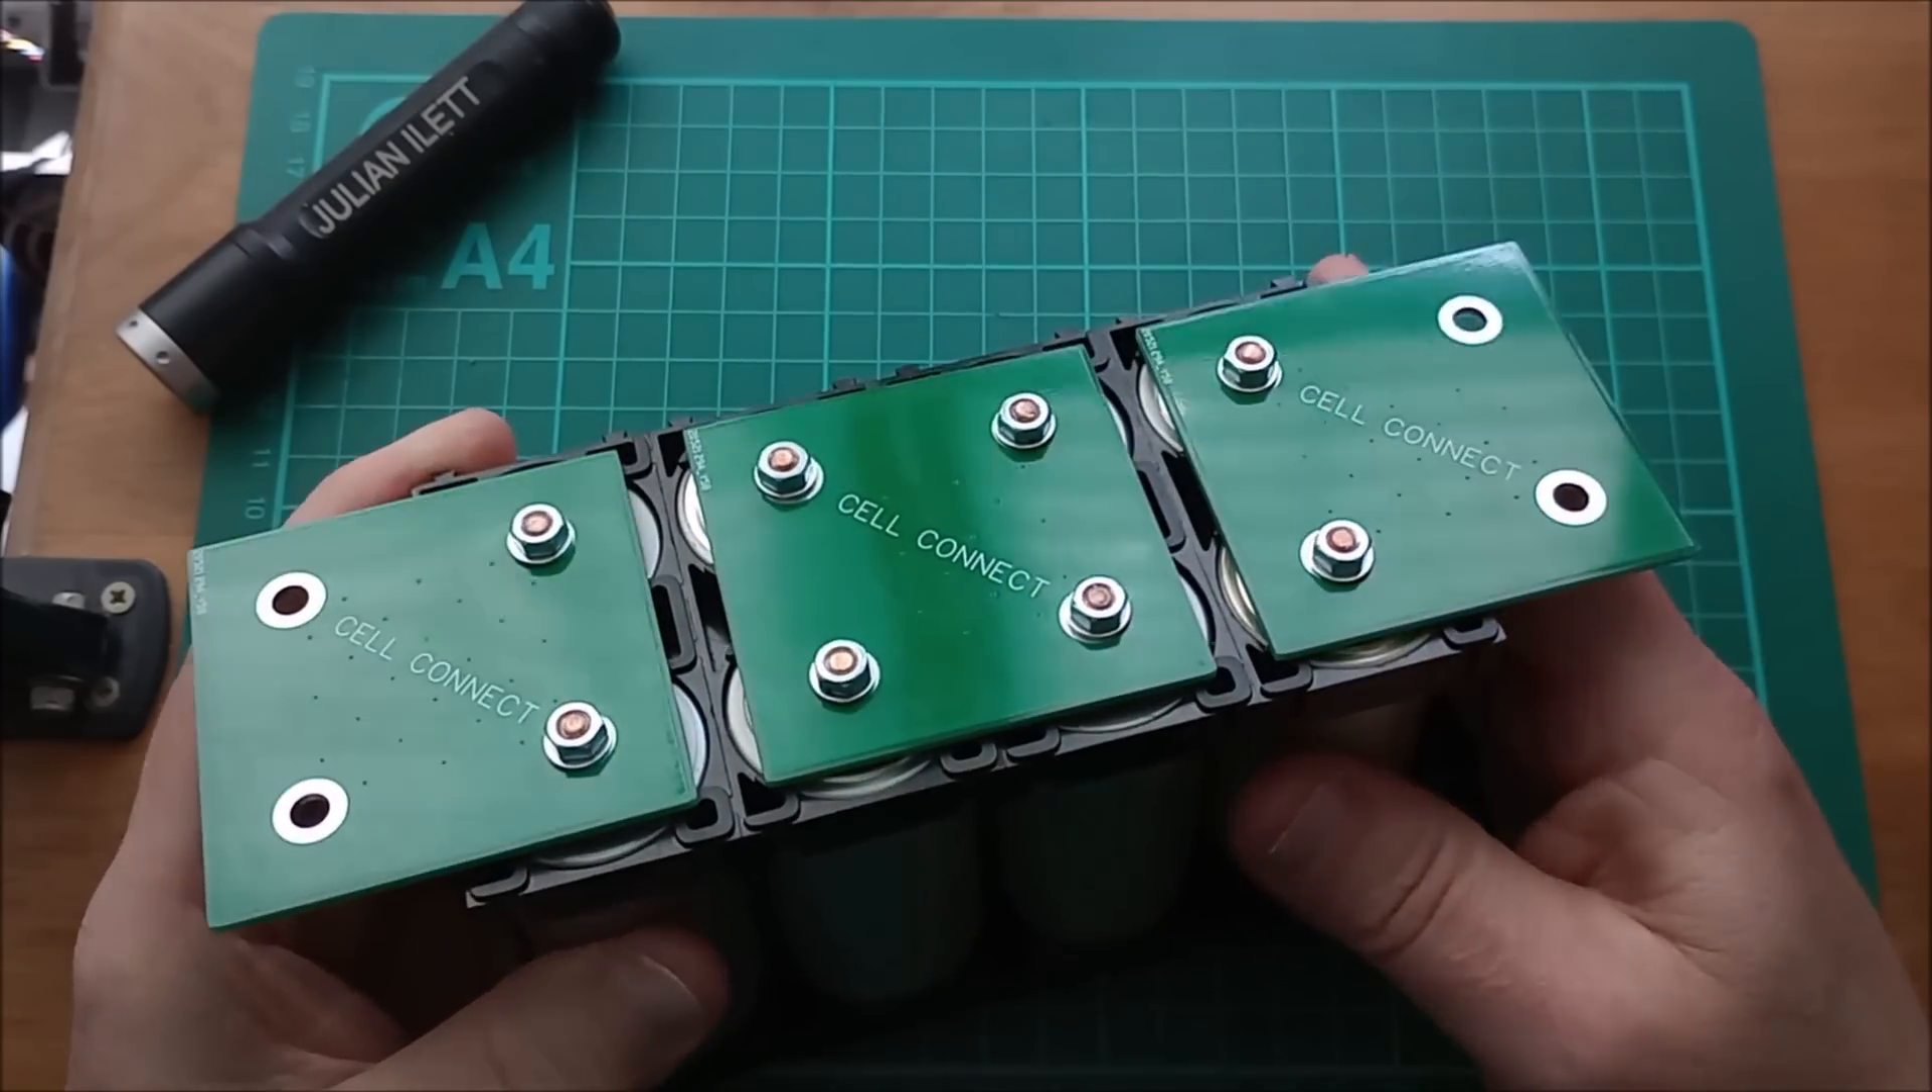So you can see I've got the three boards on this side.